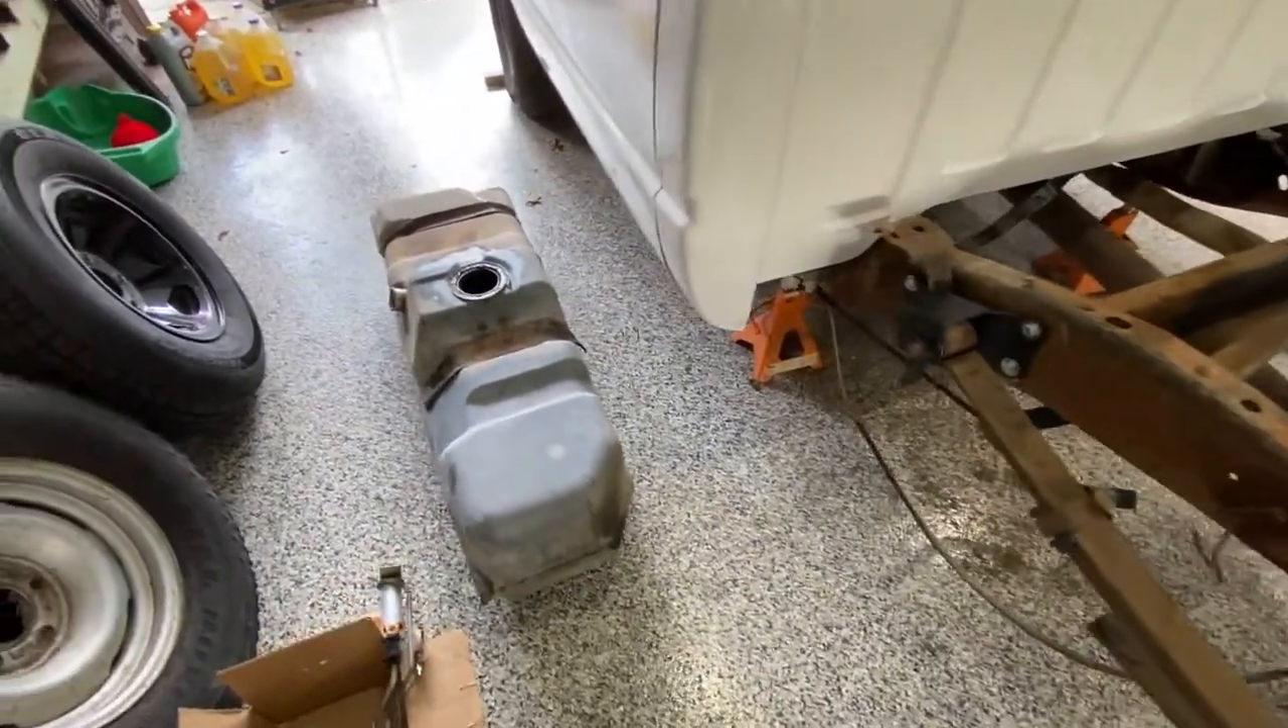We got the gas tank out.